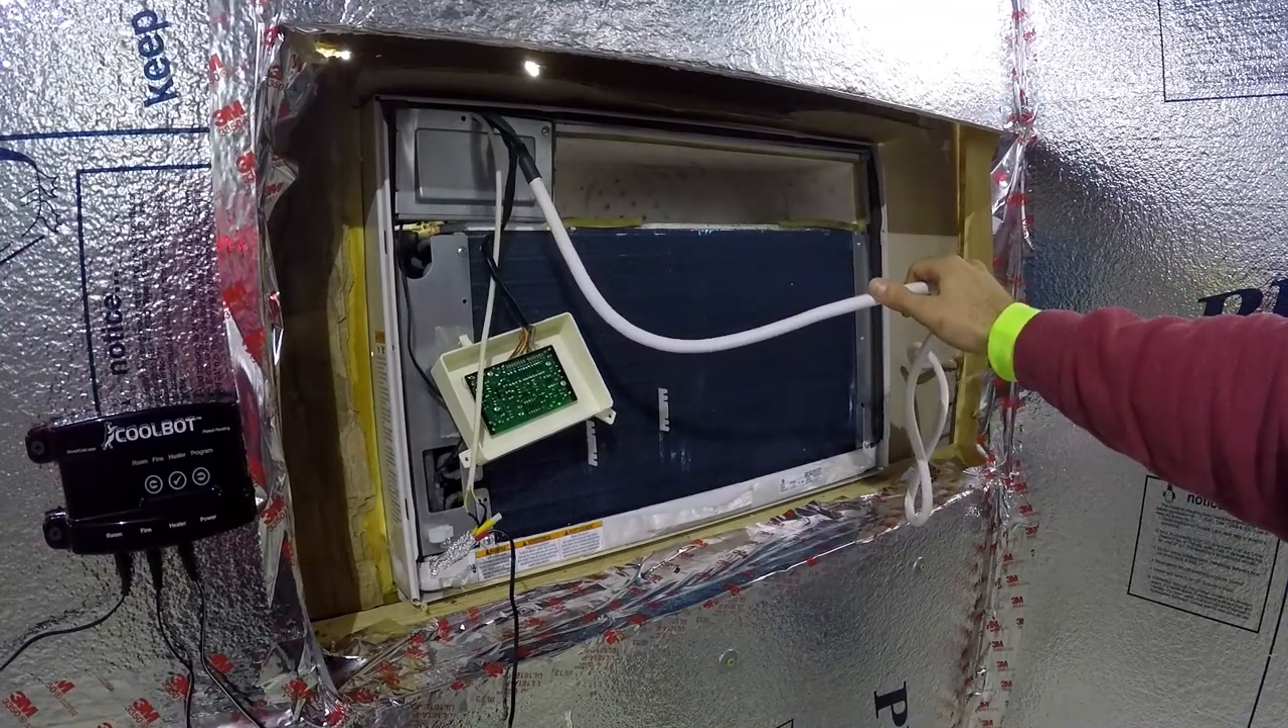You can see over here that I got the front of my AC unit taken off because I've had to do a repair to it.